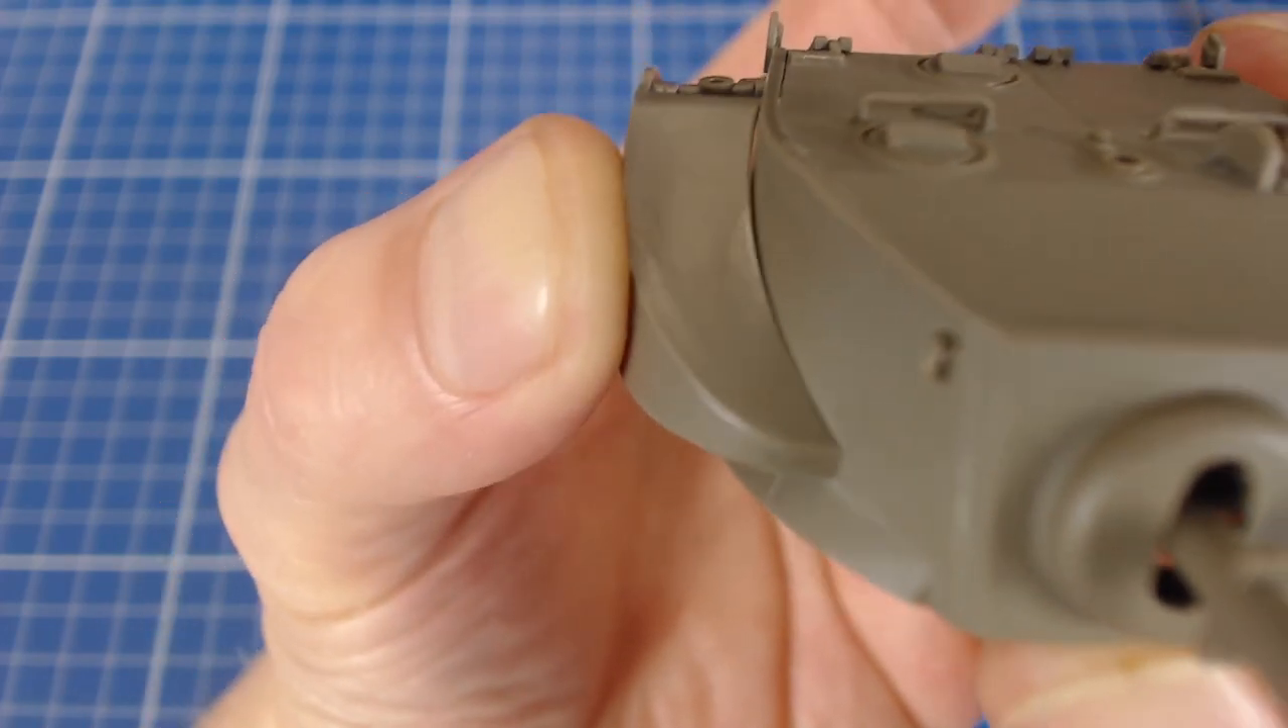A dry fit of the shield reveals a gap that we'll have to fill.